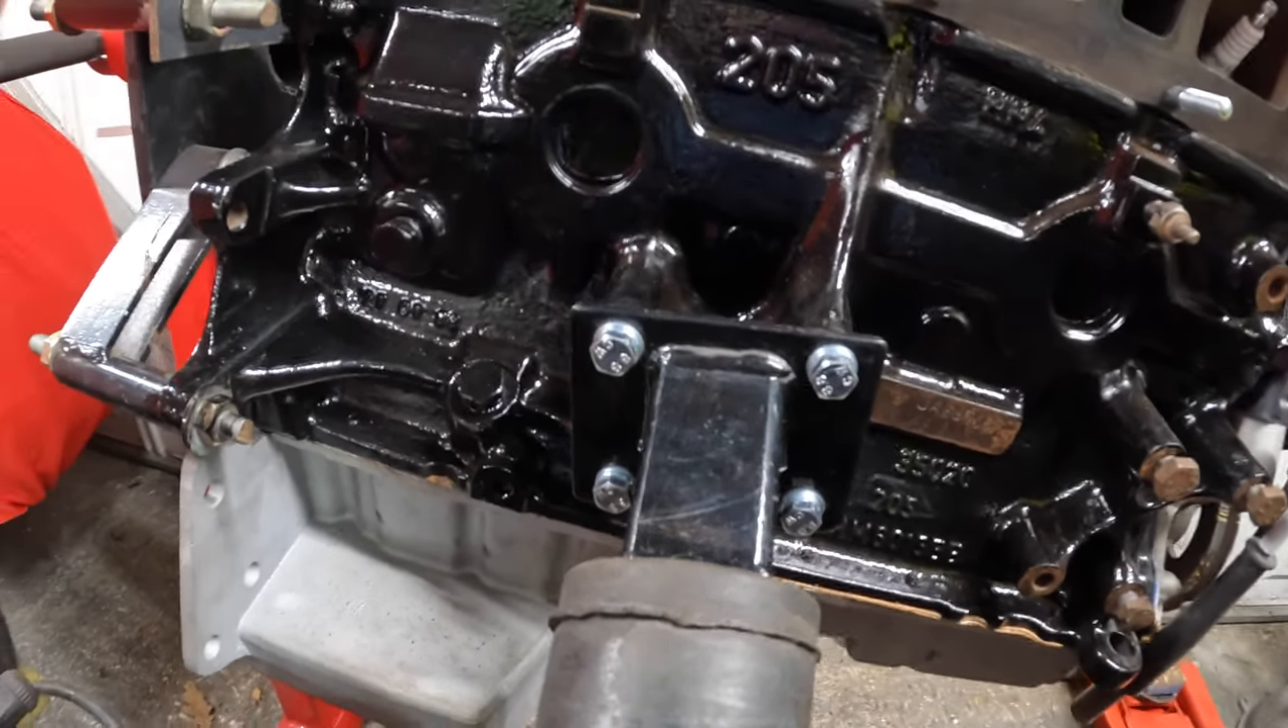I've now got four brand new bolts holding my engine mount on.